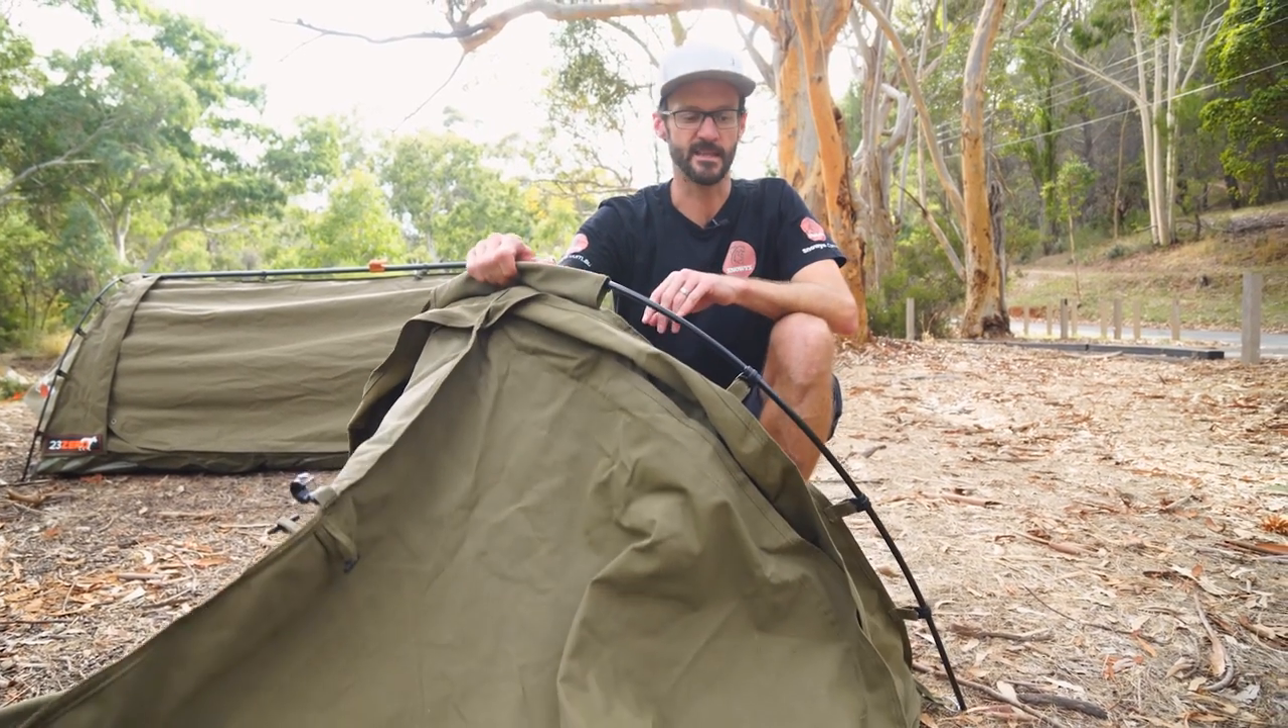Now, we've got the hoops in the end.